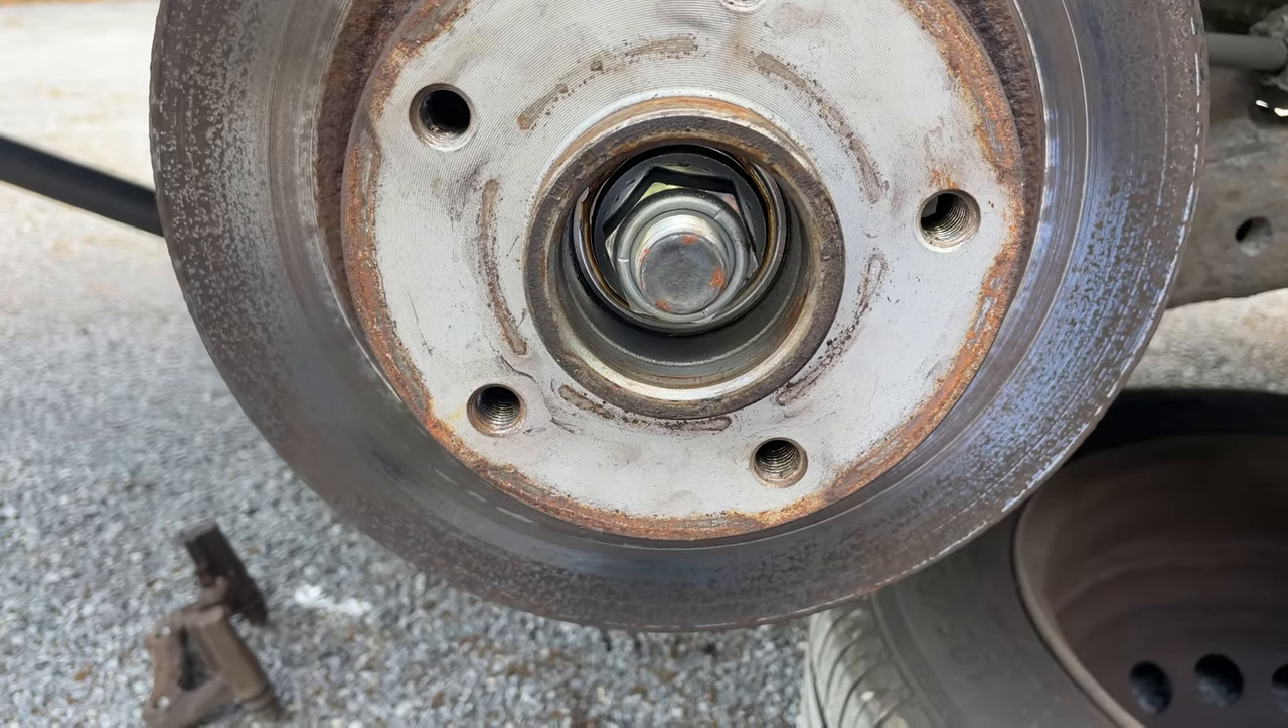Now that we have the dust cap off we need to we need to get this nut off.